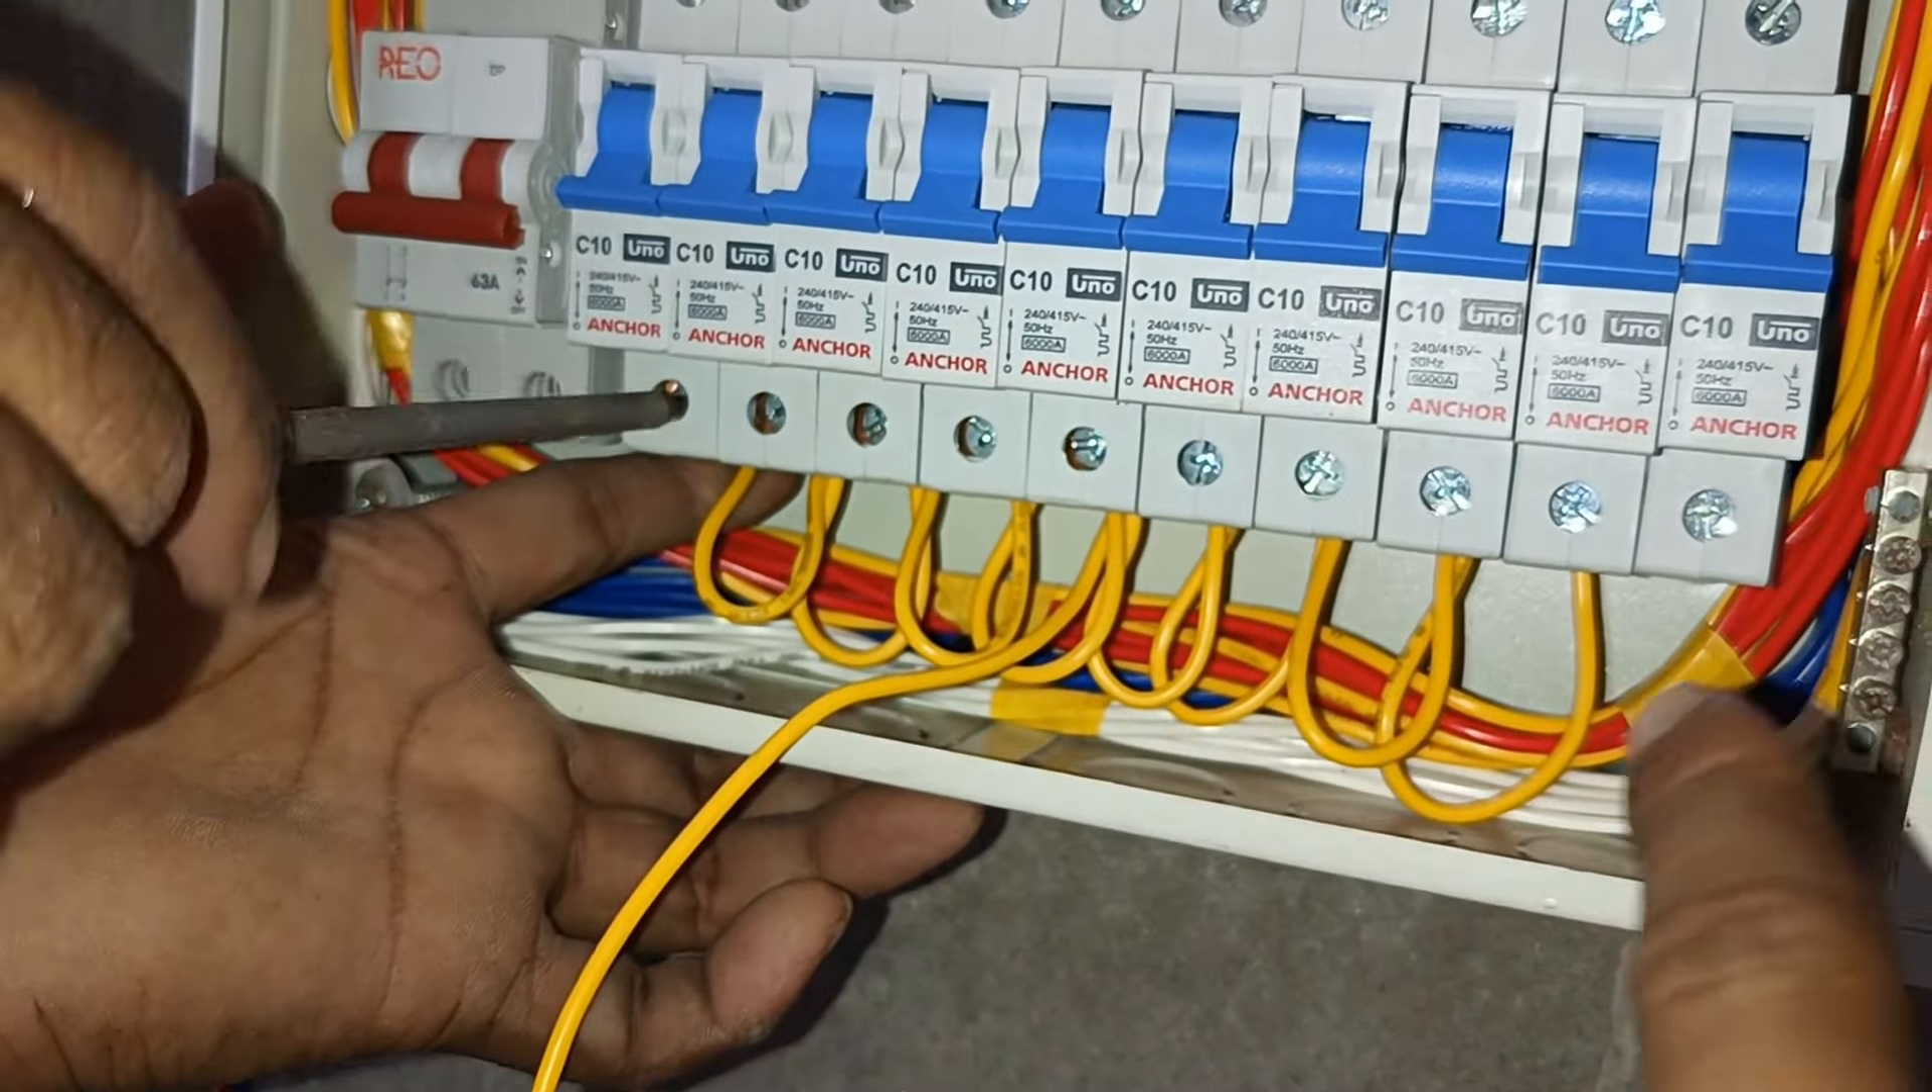अब टोटल जो हमारी 9 MCB है हमने वायर से इस तरह से लूपिंग कर लिया है कनेक्ट कर लिया है।